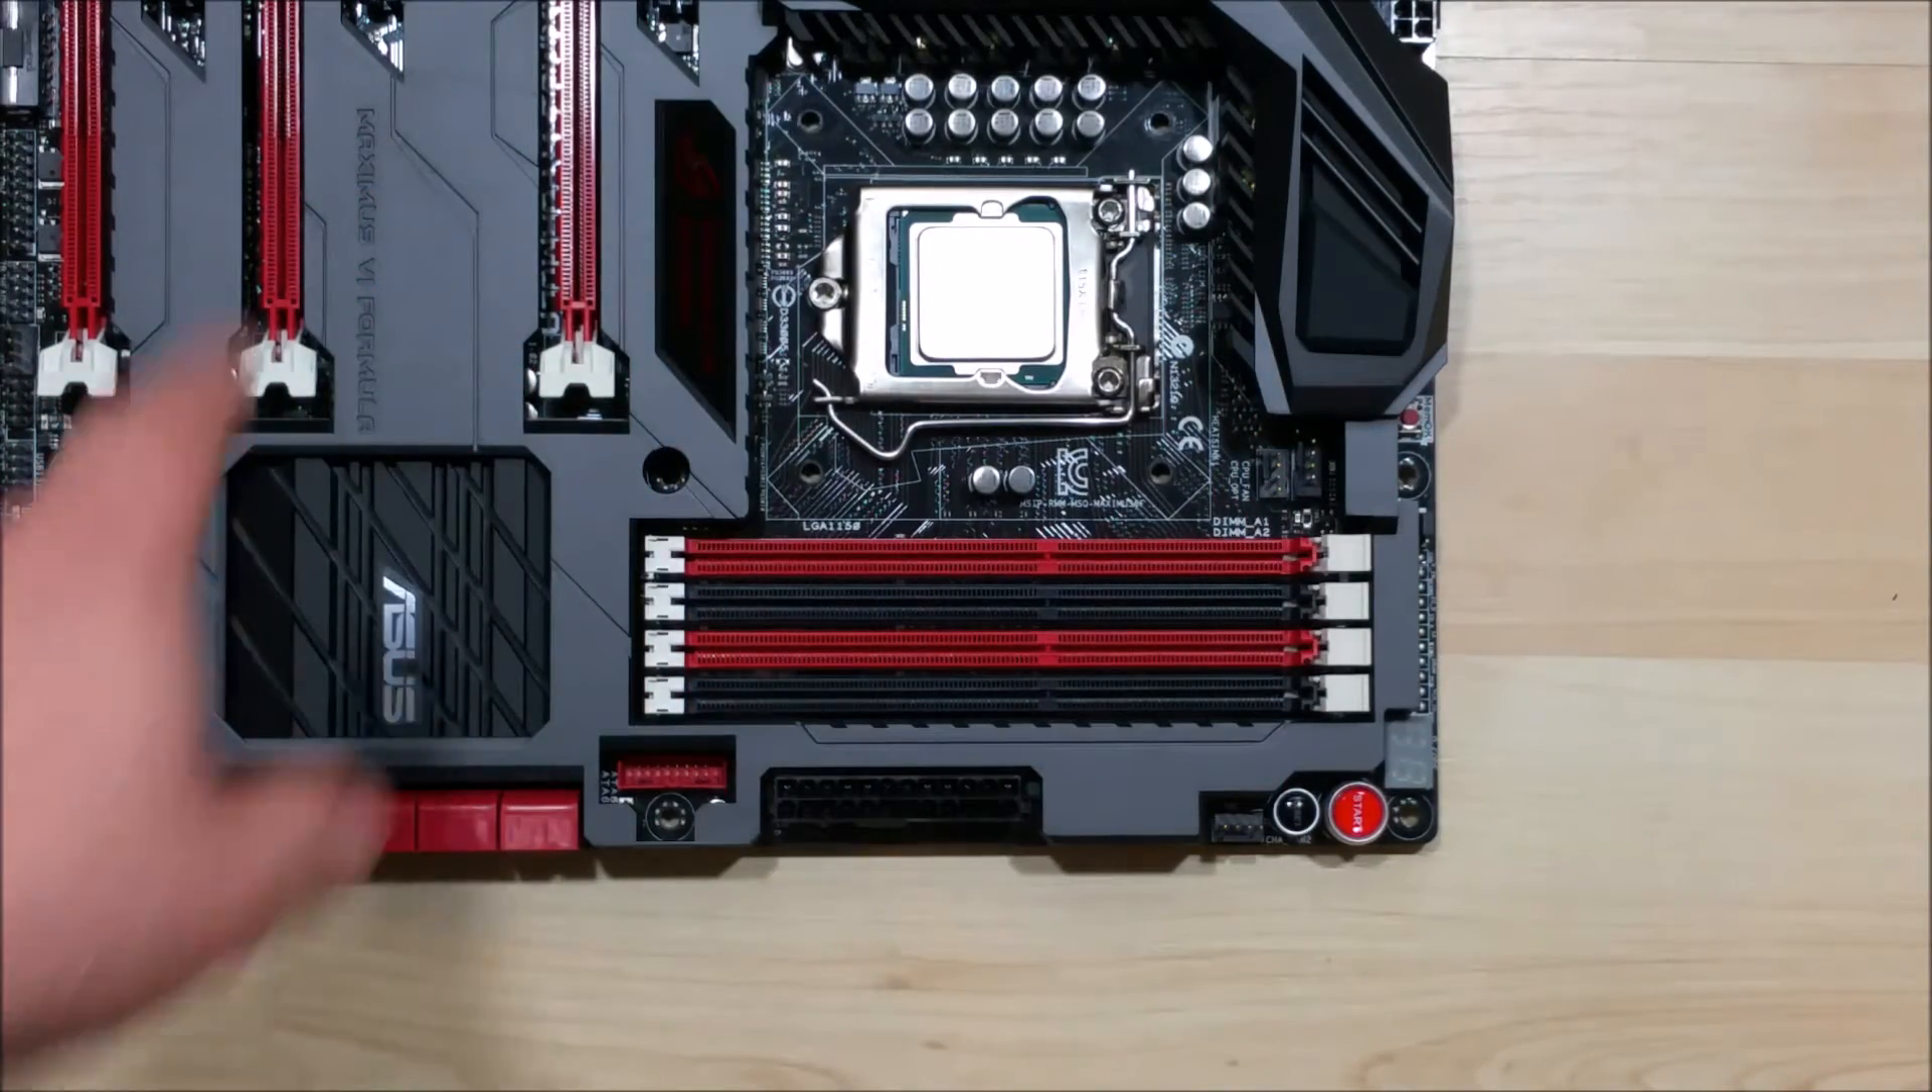We do not have a CPU cooler installed.